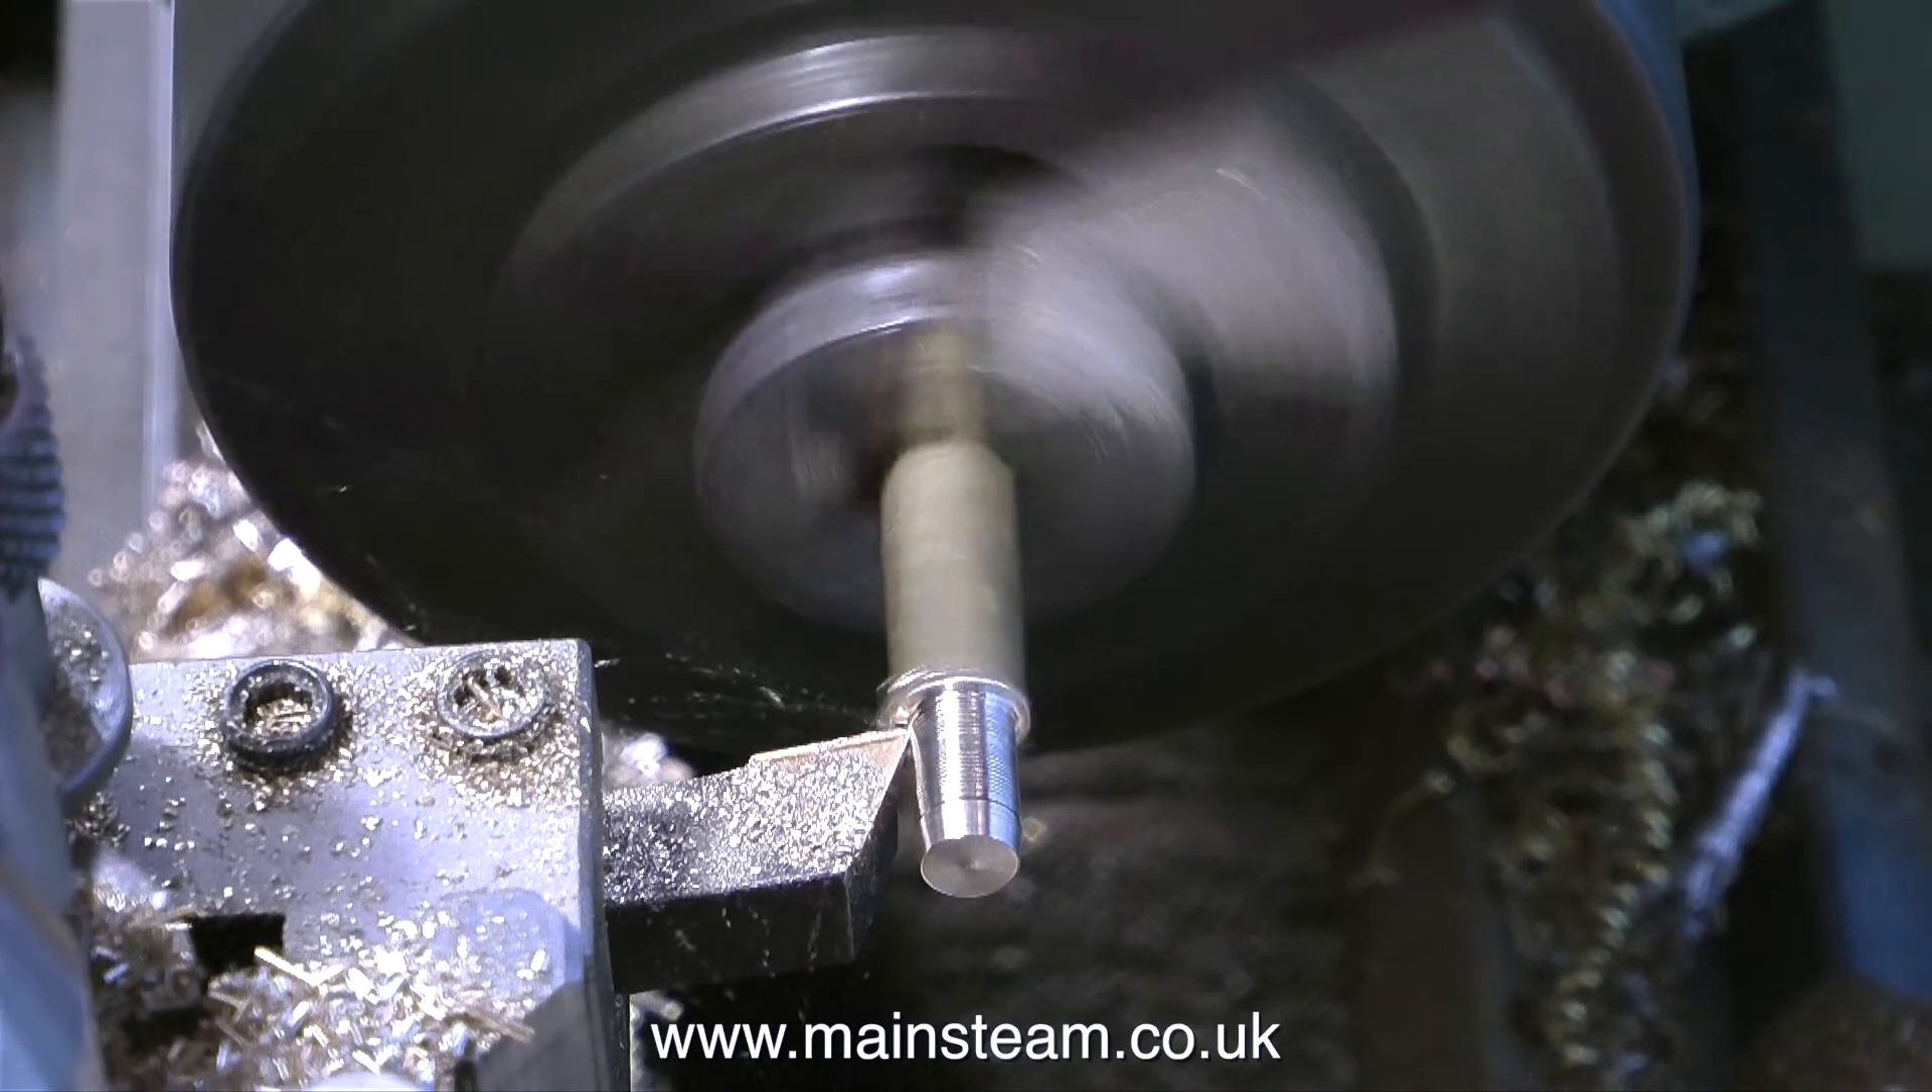The trouble is this brass is very soft and far too much of the brass is sticking out of the chuck.